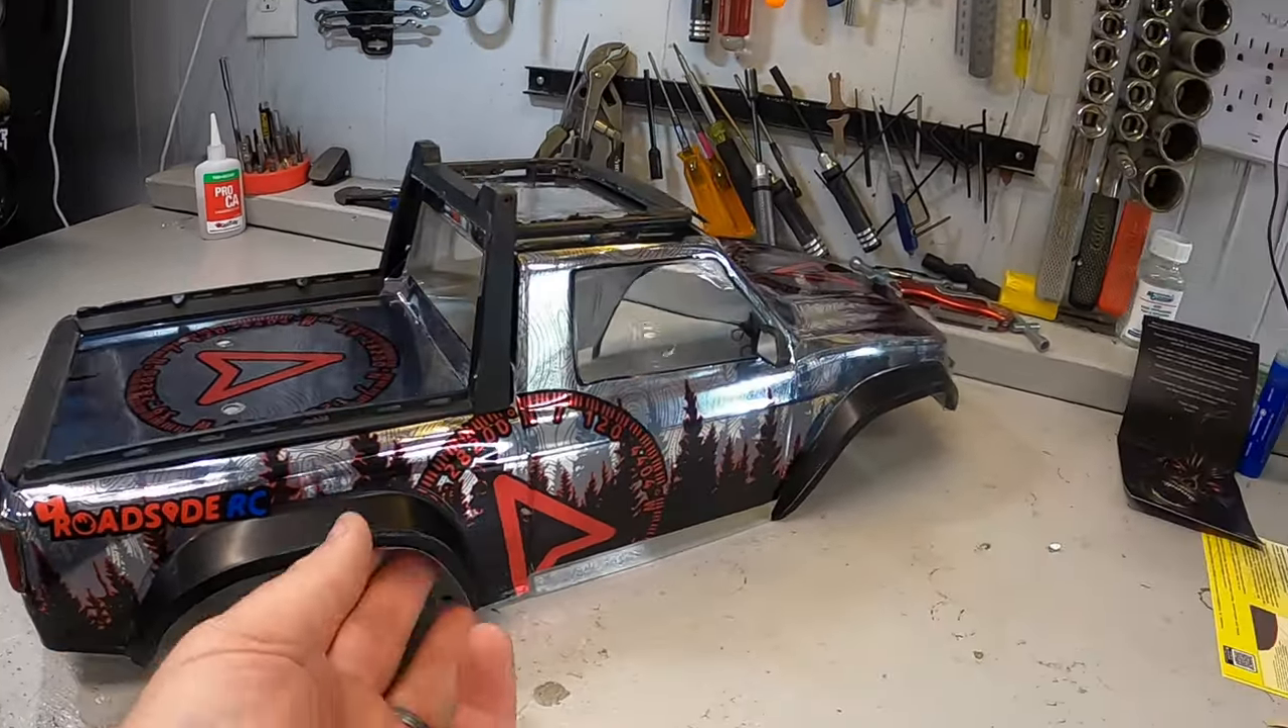All the stickers are on all the plastics are back on.